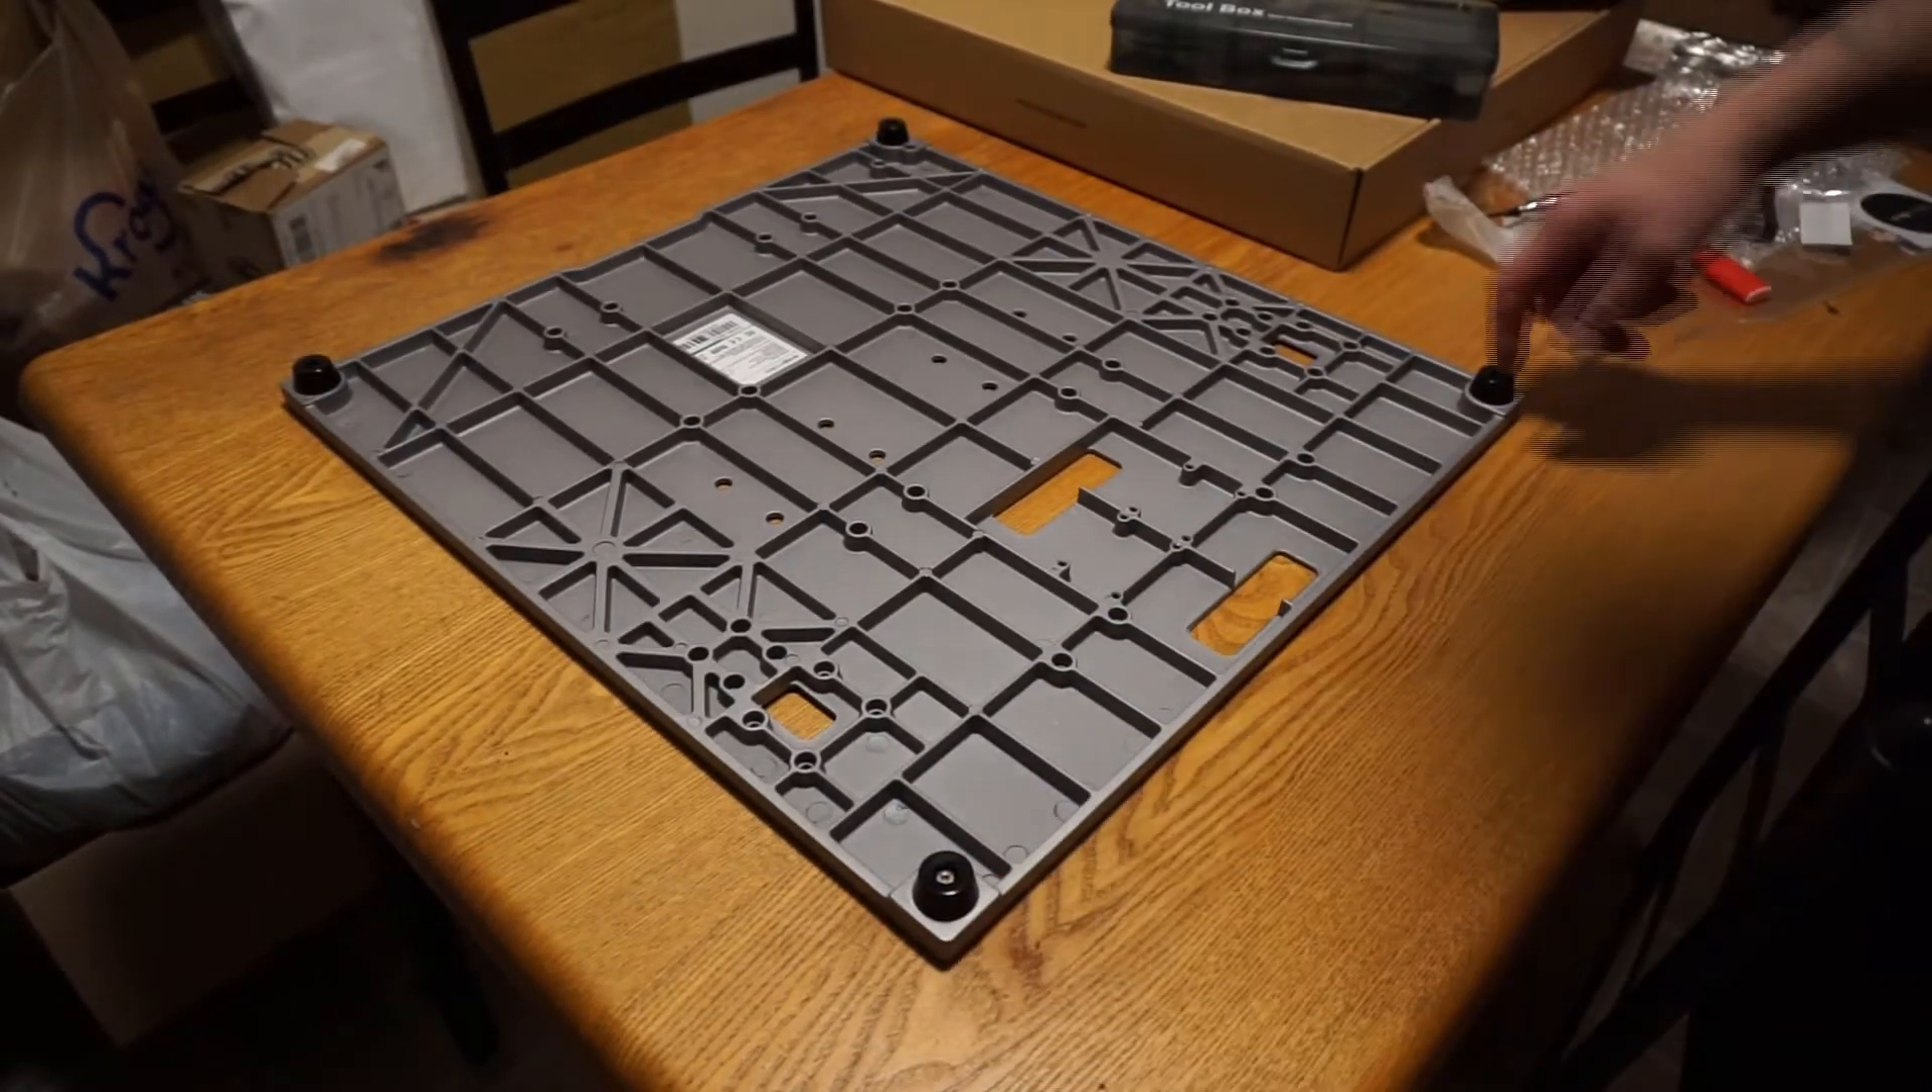So we have installed all four little rubber legs right here.